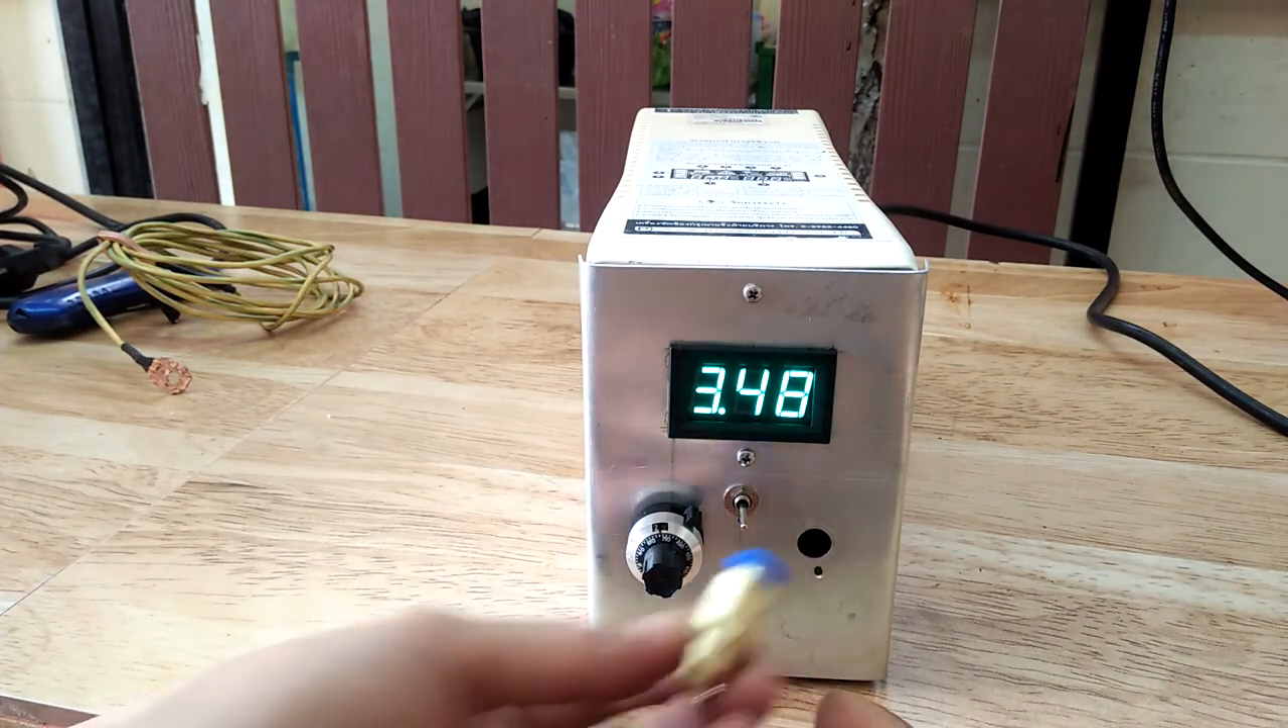You will also notice that the front panel of this PC UPS now have an aluminum sheet.